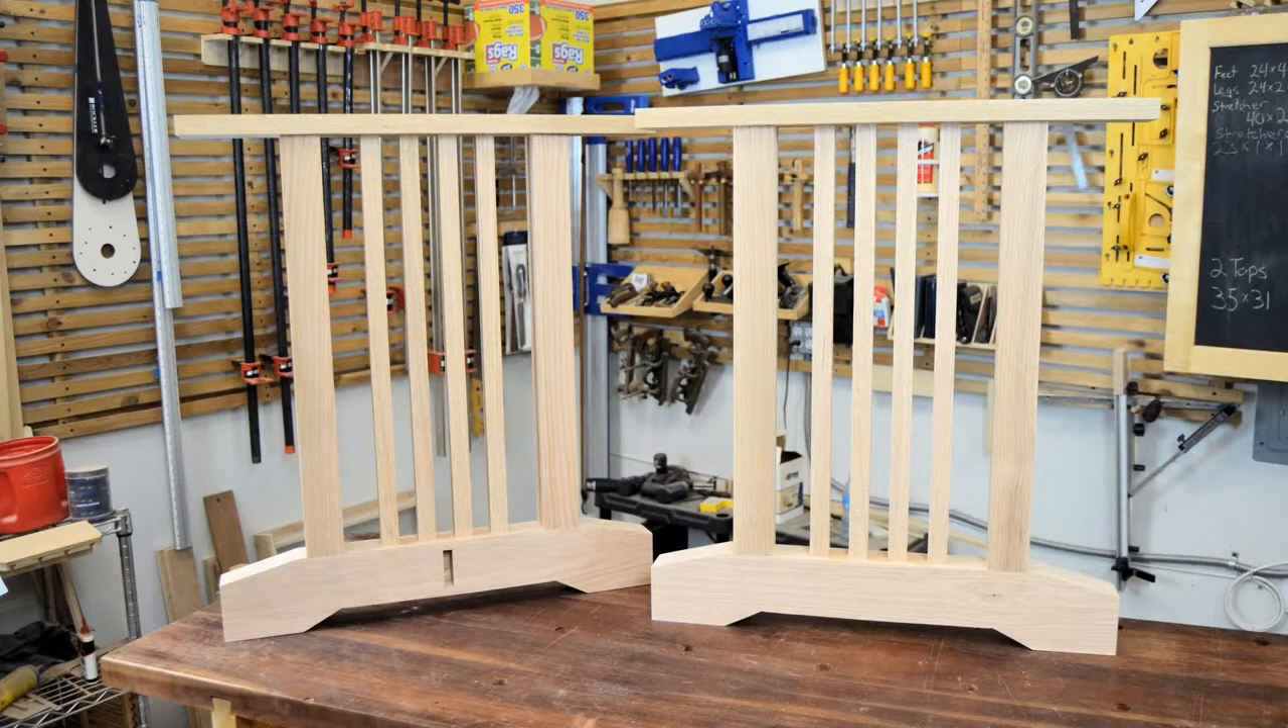With the leg subassemblies complete we can move on with assembling the table base.